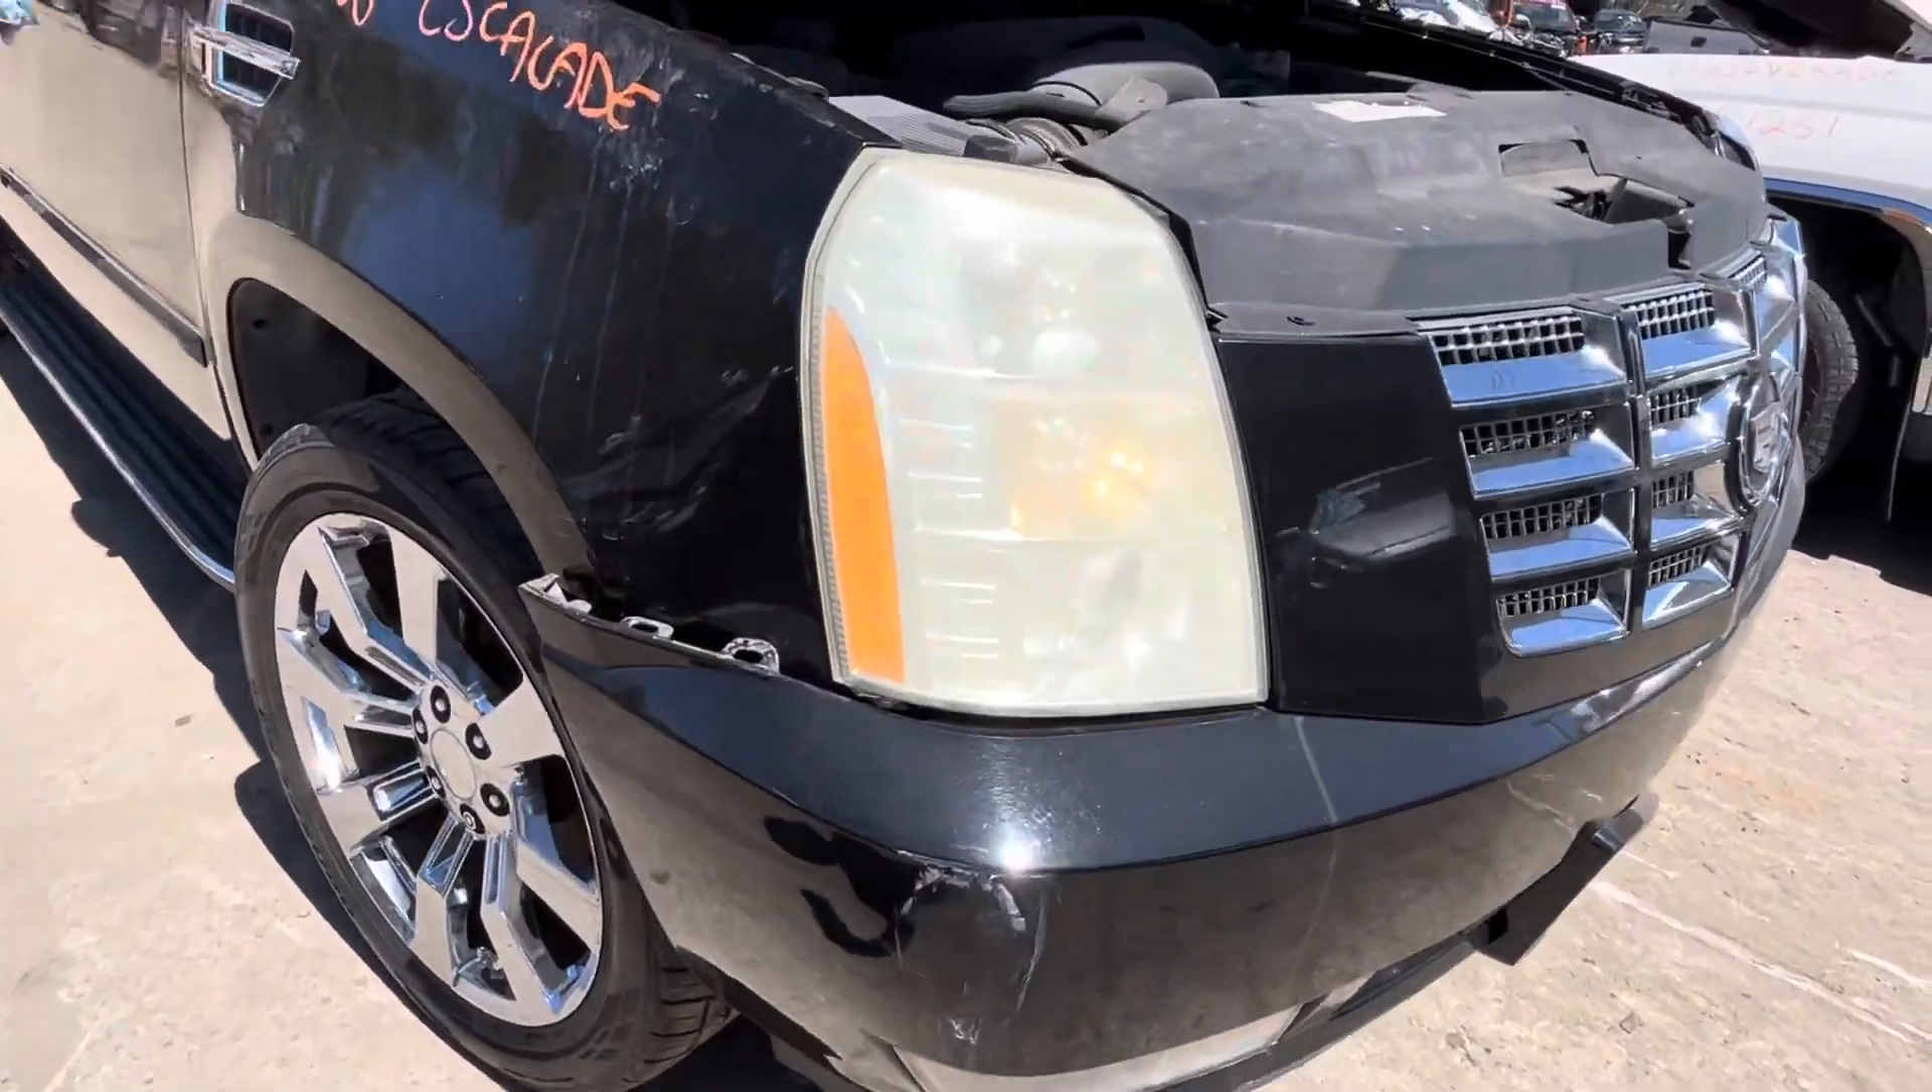Bumper's just sticking out a little bit.